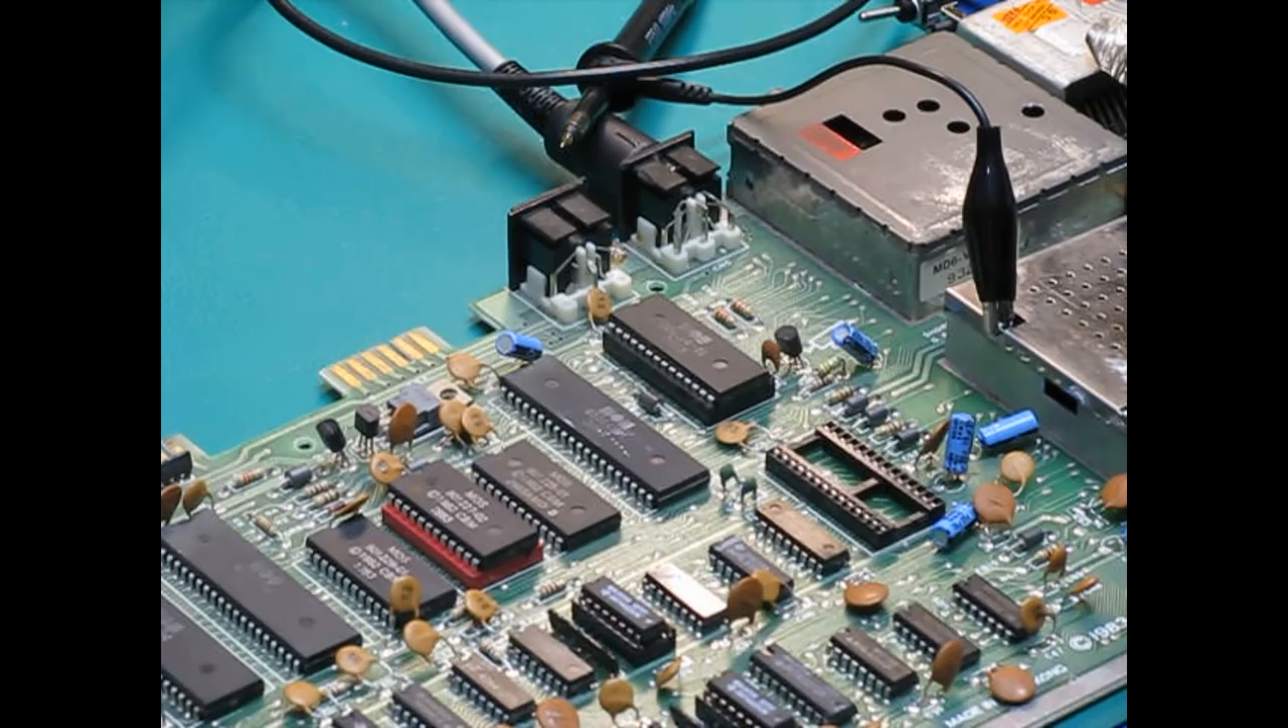So I pulled the kernel ROM and I installed this funky red socket and I also did the same thing on this donor board.